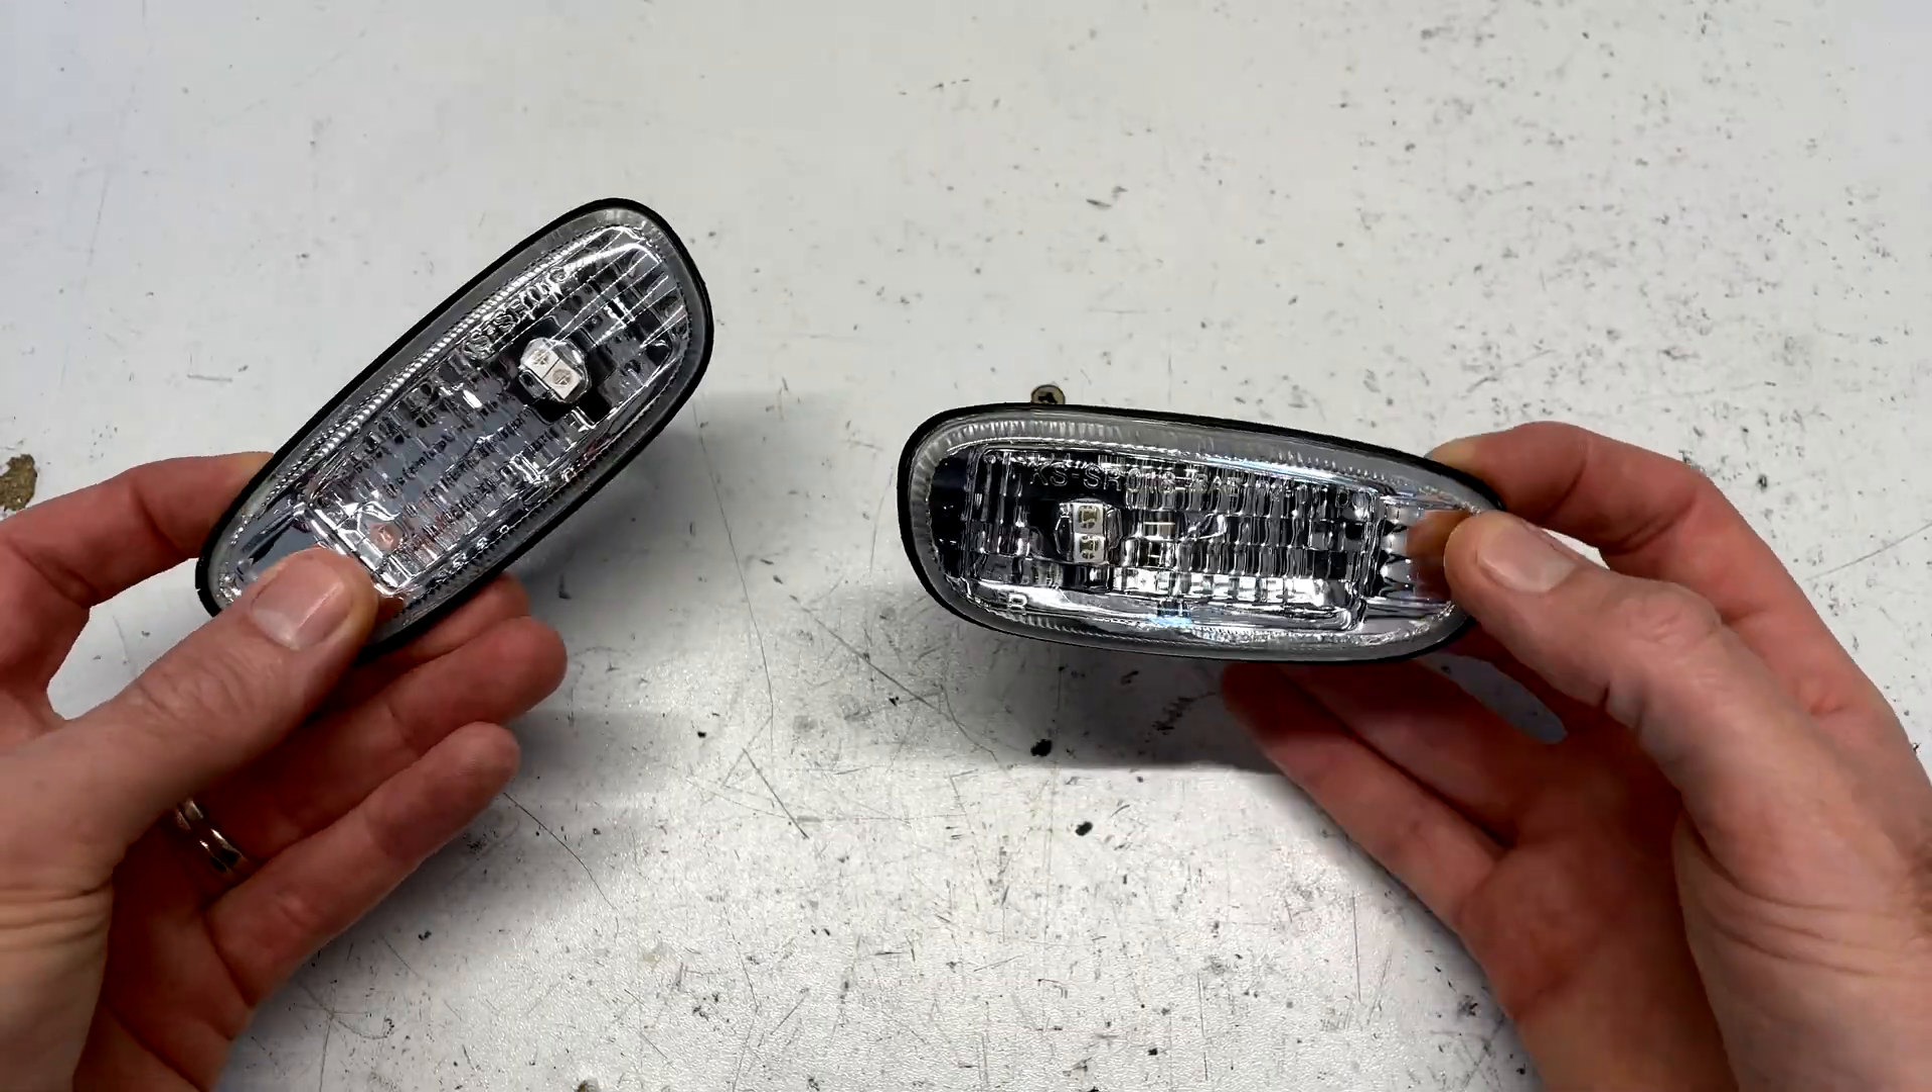All right guys so here's our two lamps removed from the car and I'll just get a nice soft rag so we're not going to scratch them all up.